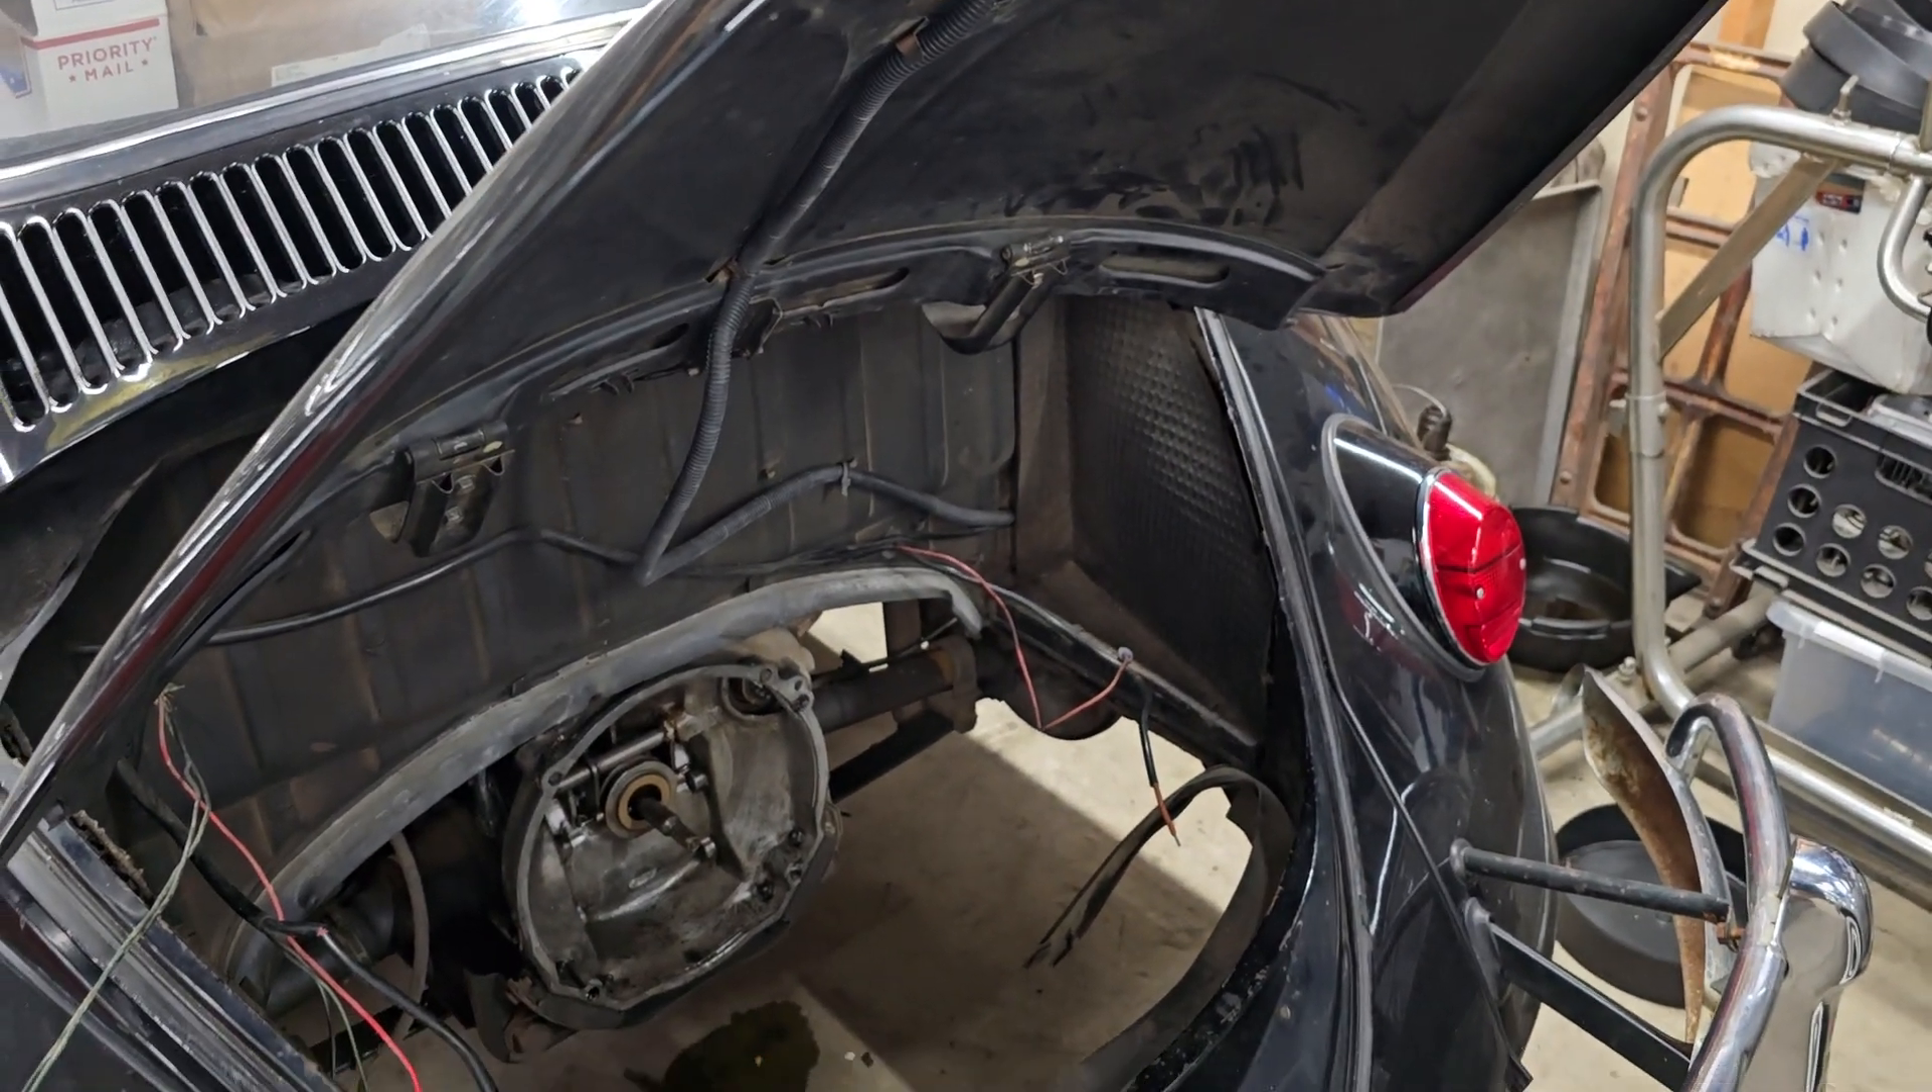And what Jacob did was he finished pulling the motor on the 63 rag top.